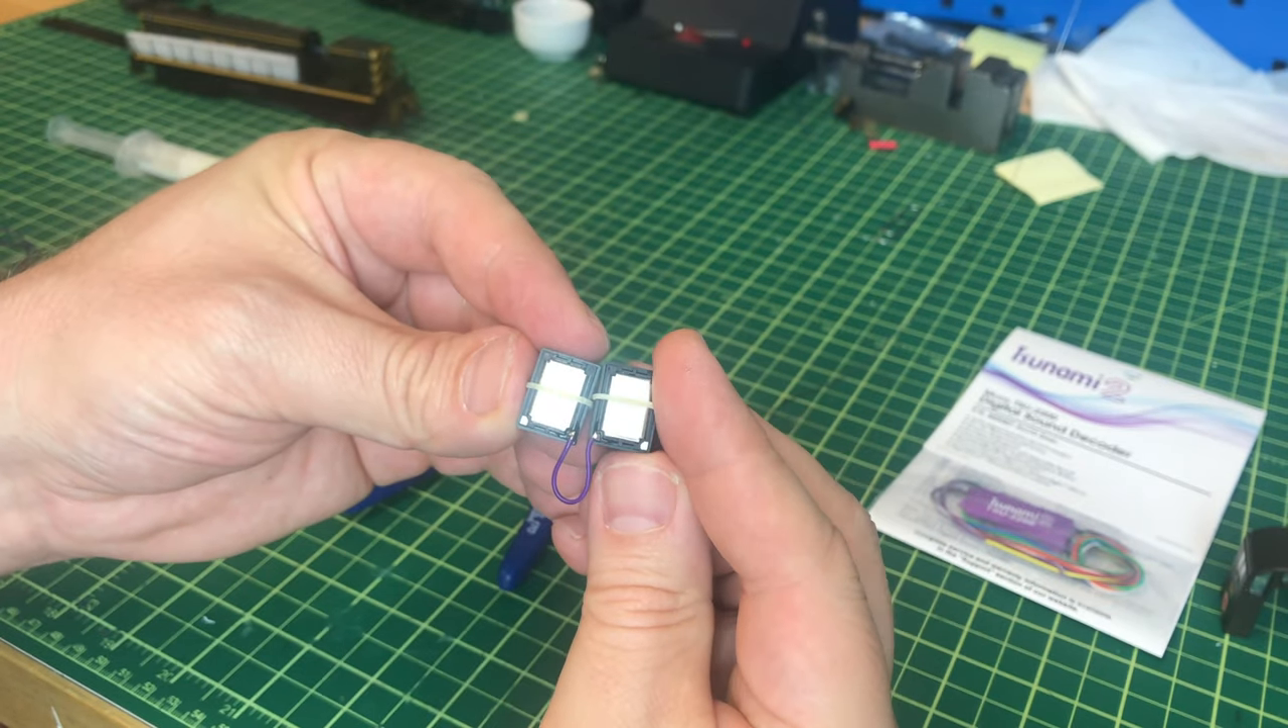So now you have the small jumper wire between the two speakers to be wired in series.